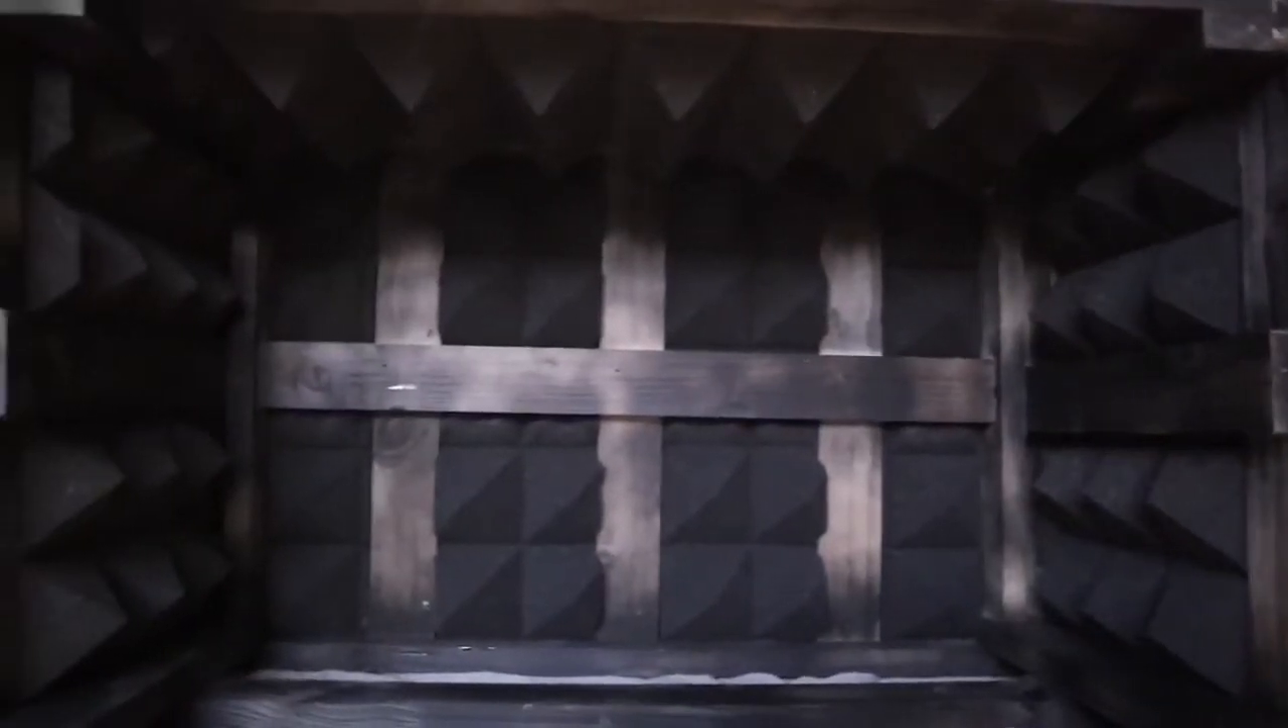I finally got all the foam attached on the inside.